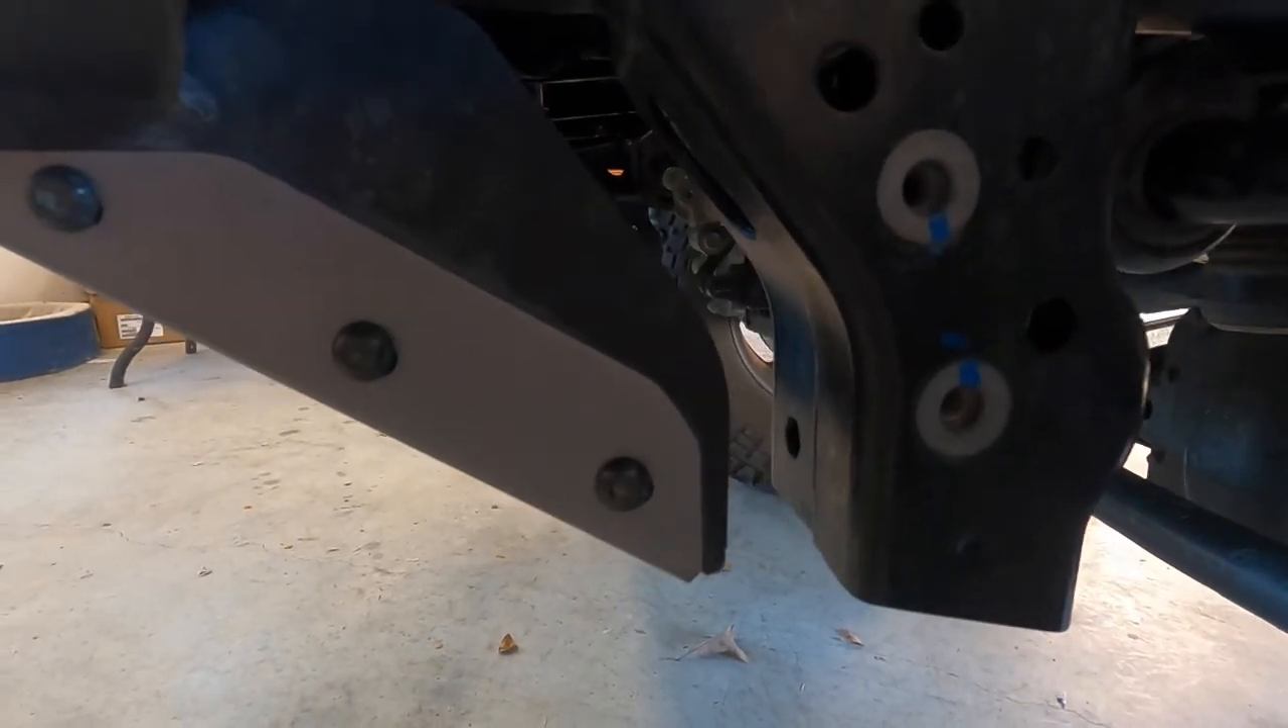The one thing I wasn't sure about that I'm kind of questioning ARB on is the way that the bash plate comes down but it doesn't, you'll note, contact the frame there.